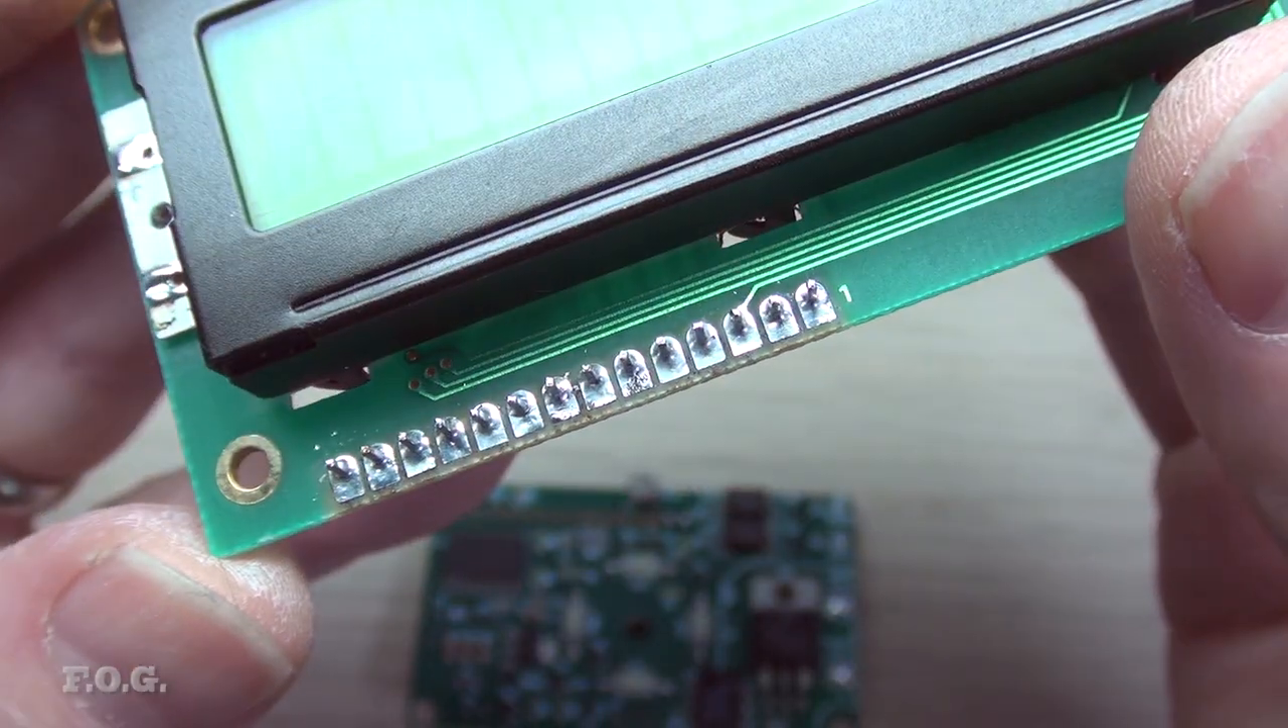You can see I've soldered a modified pin header to the LCD display so all I need to do now is solder the display to the PCB.